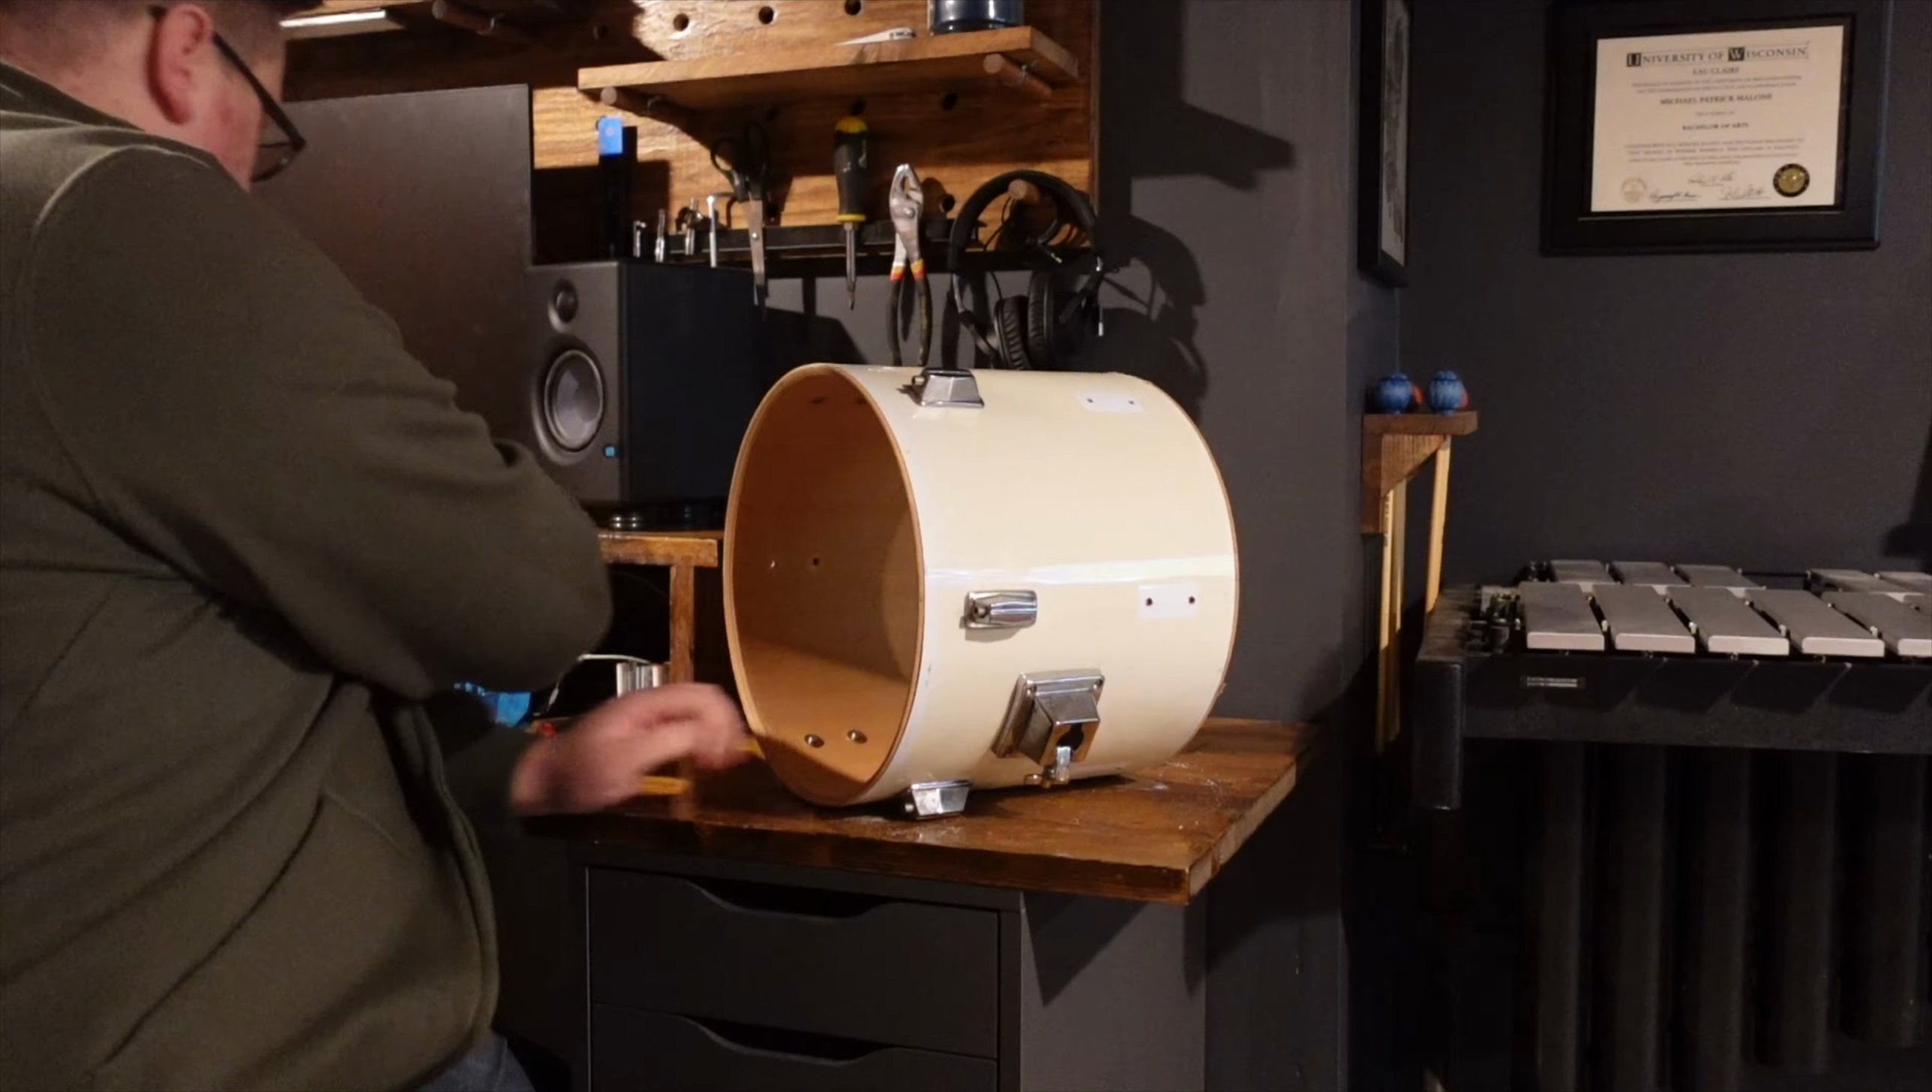So to get started, I went ahead and unscrewed all the tension rods and removed both hoops and heads from the drum.